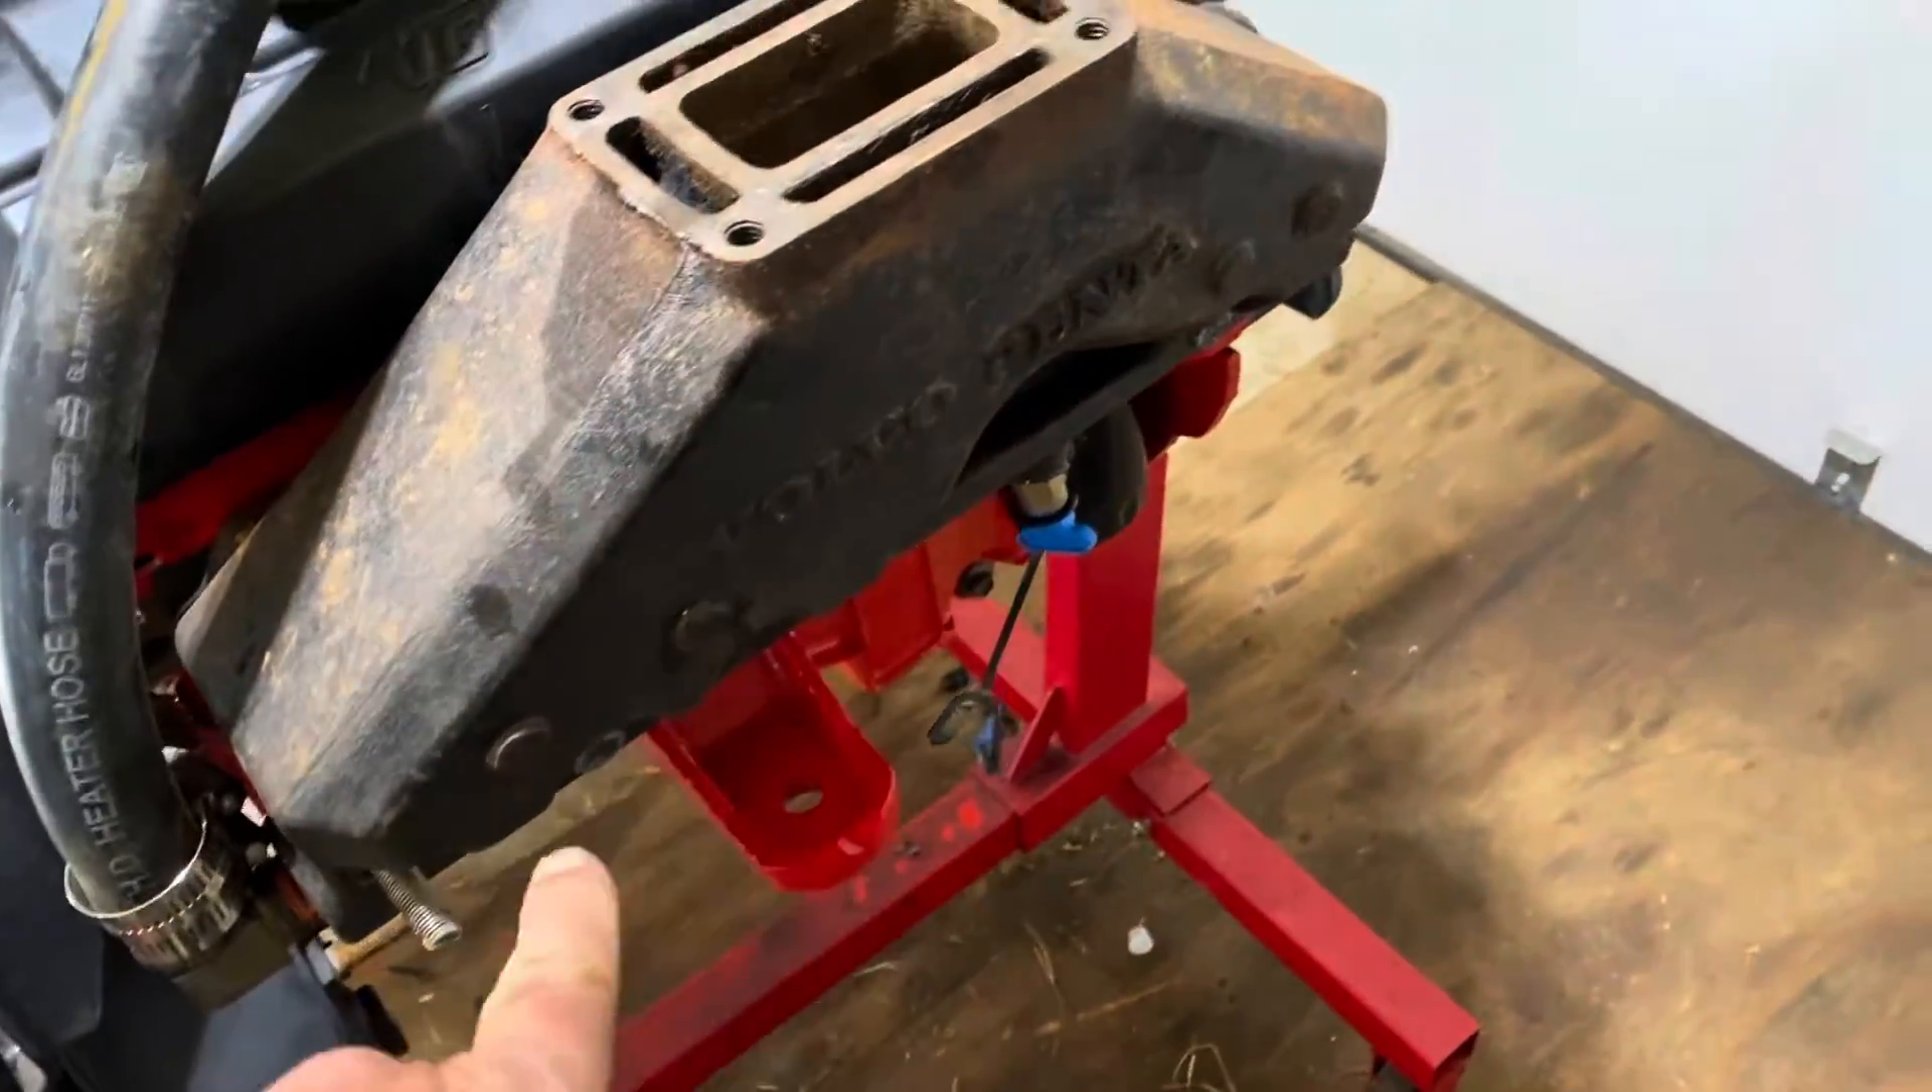And now I have the exhaust manifold in place.